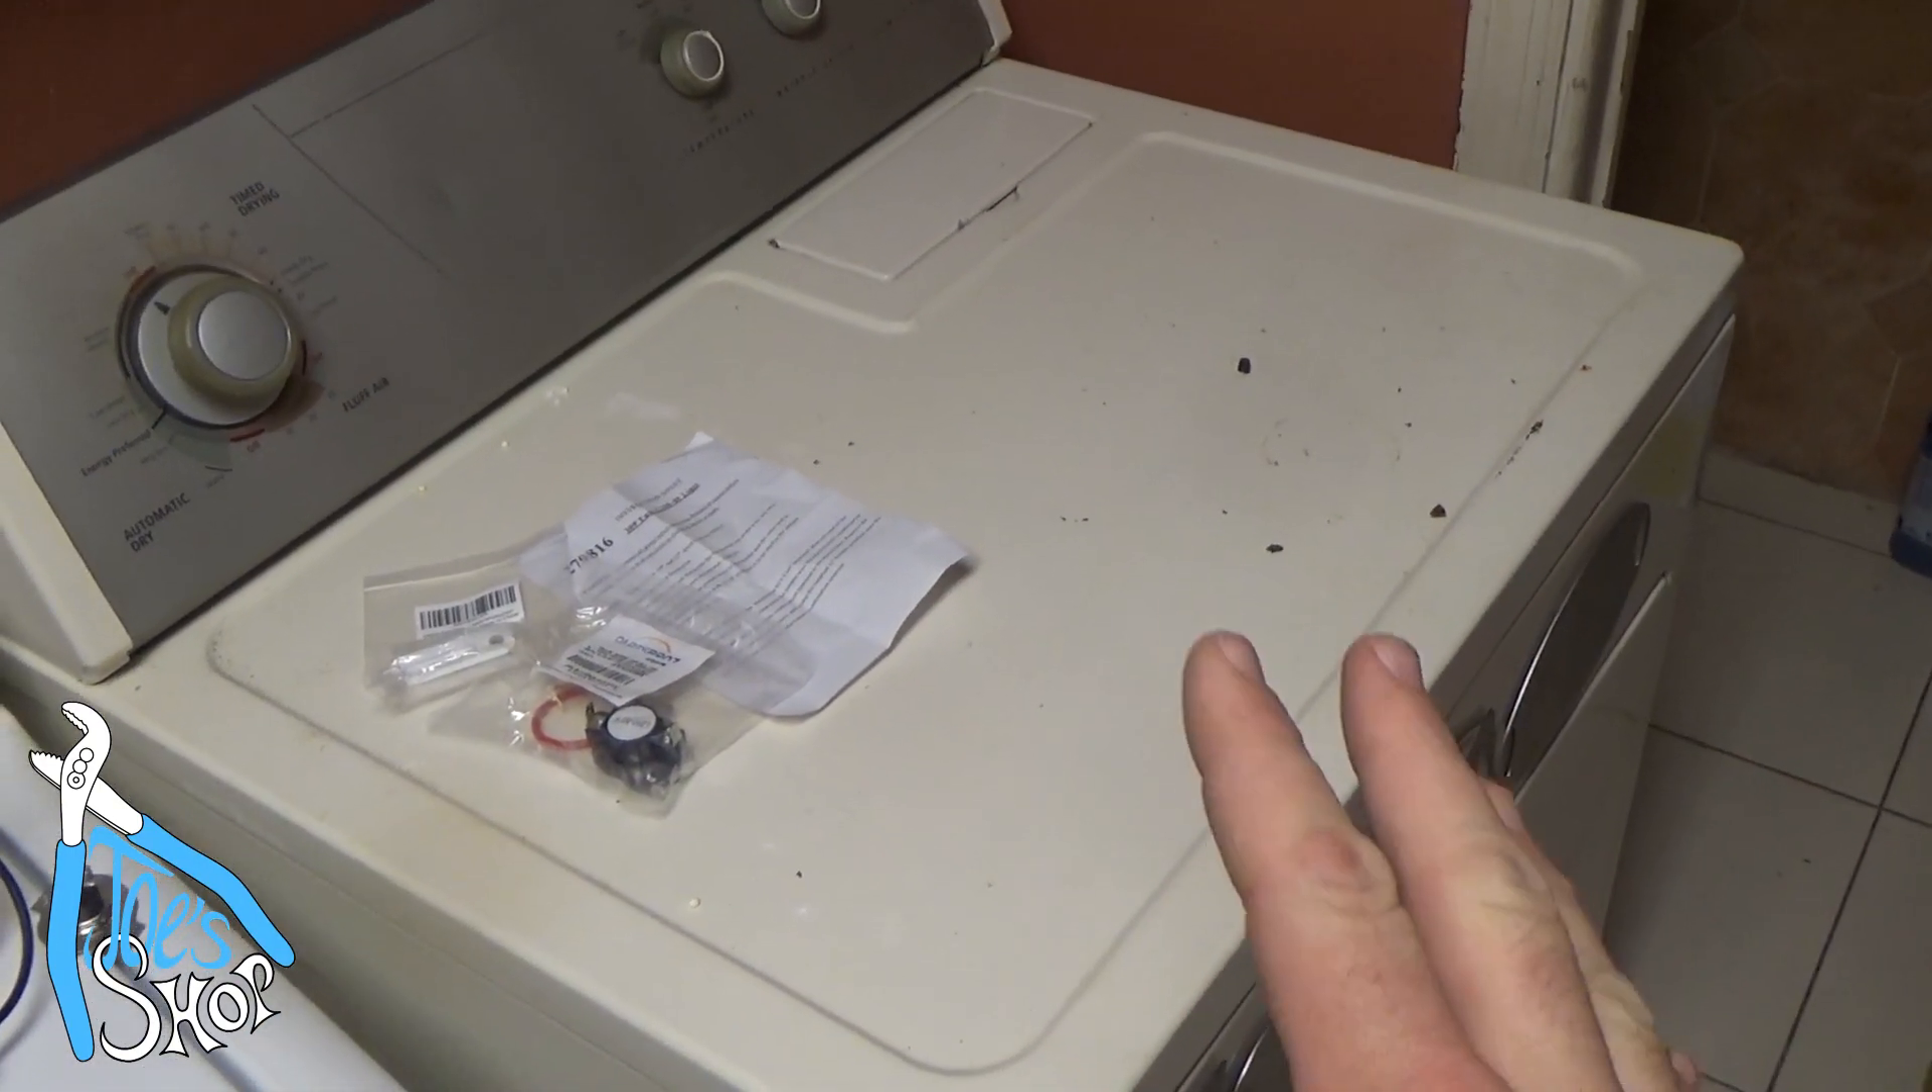So the dryer's back together.